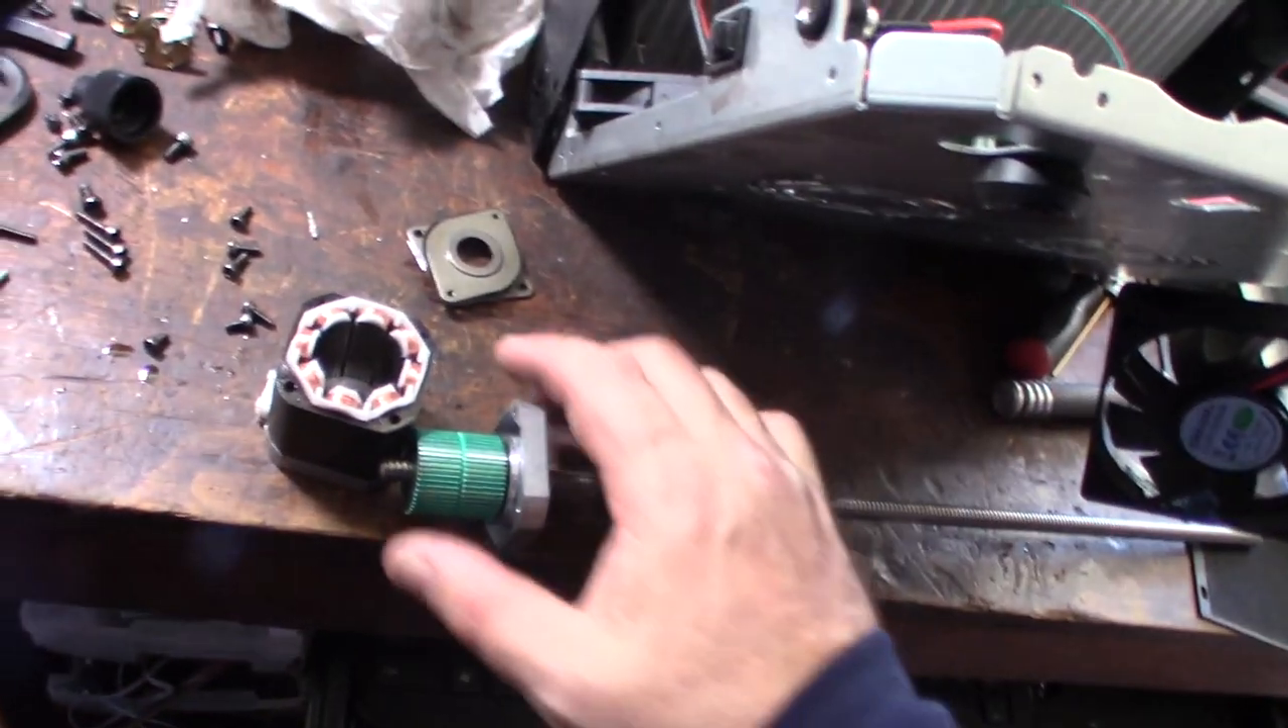All right so that's the motor taken apart just the top part comes out.